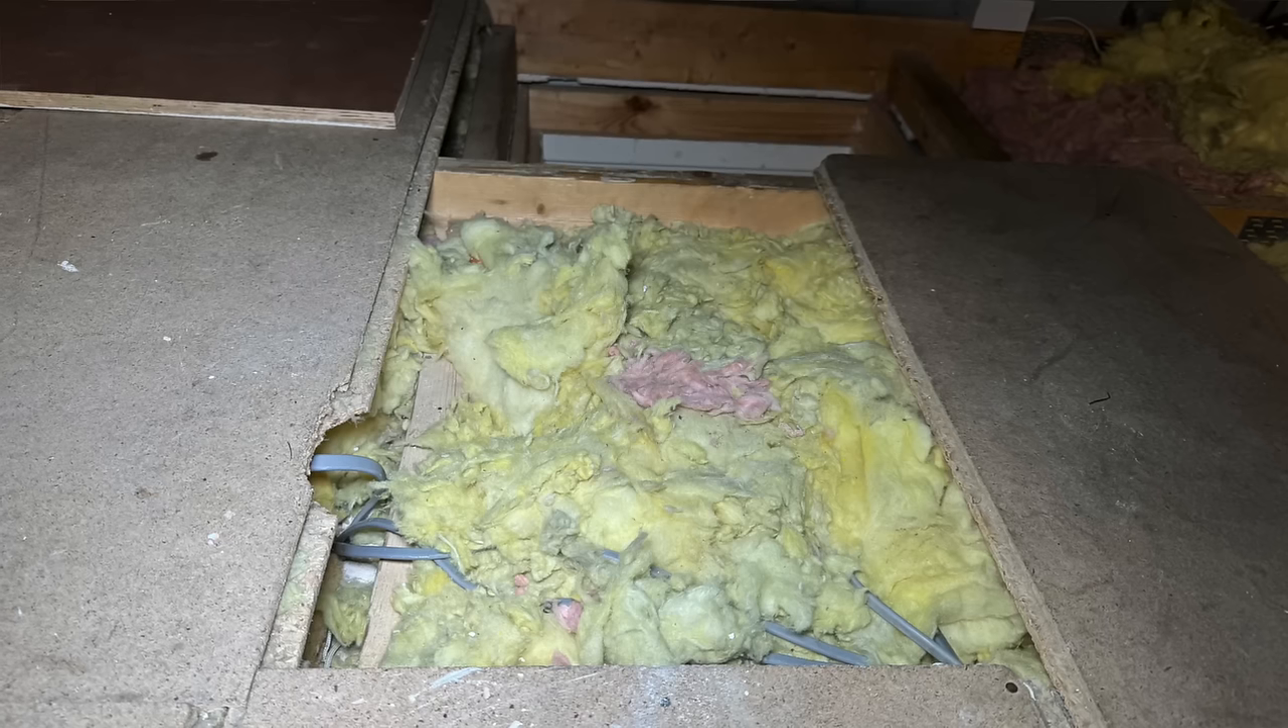Even though i do have a walkway going all the way down to the bottom of this loft there's big spaces missing like this one here.